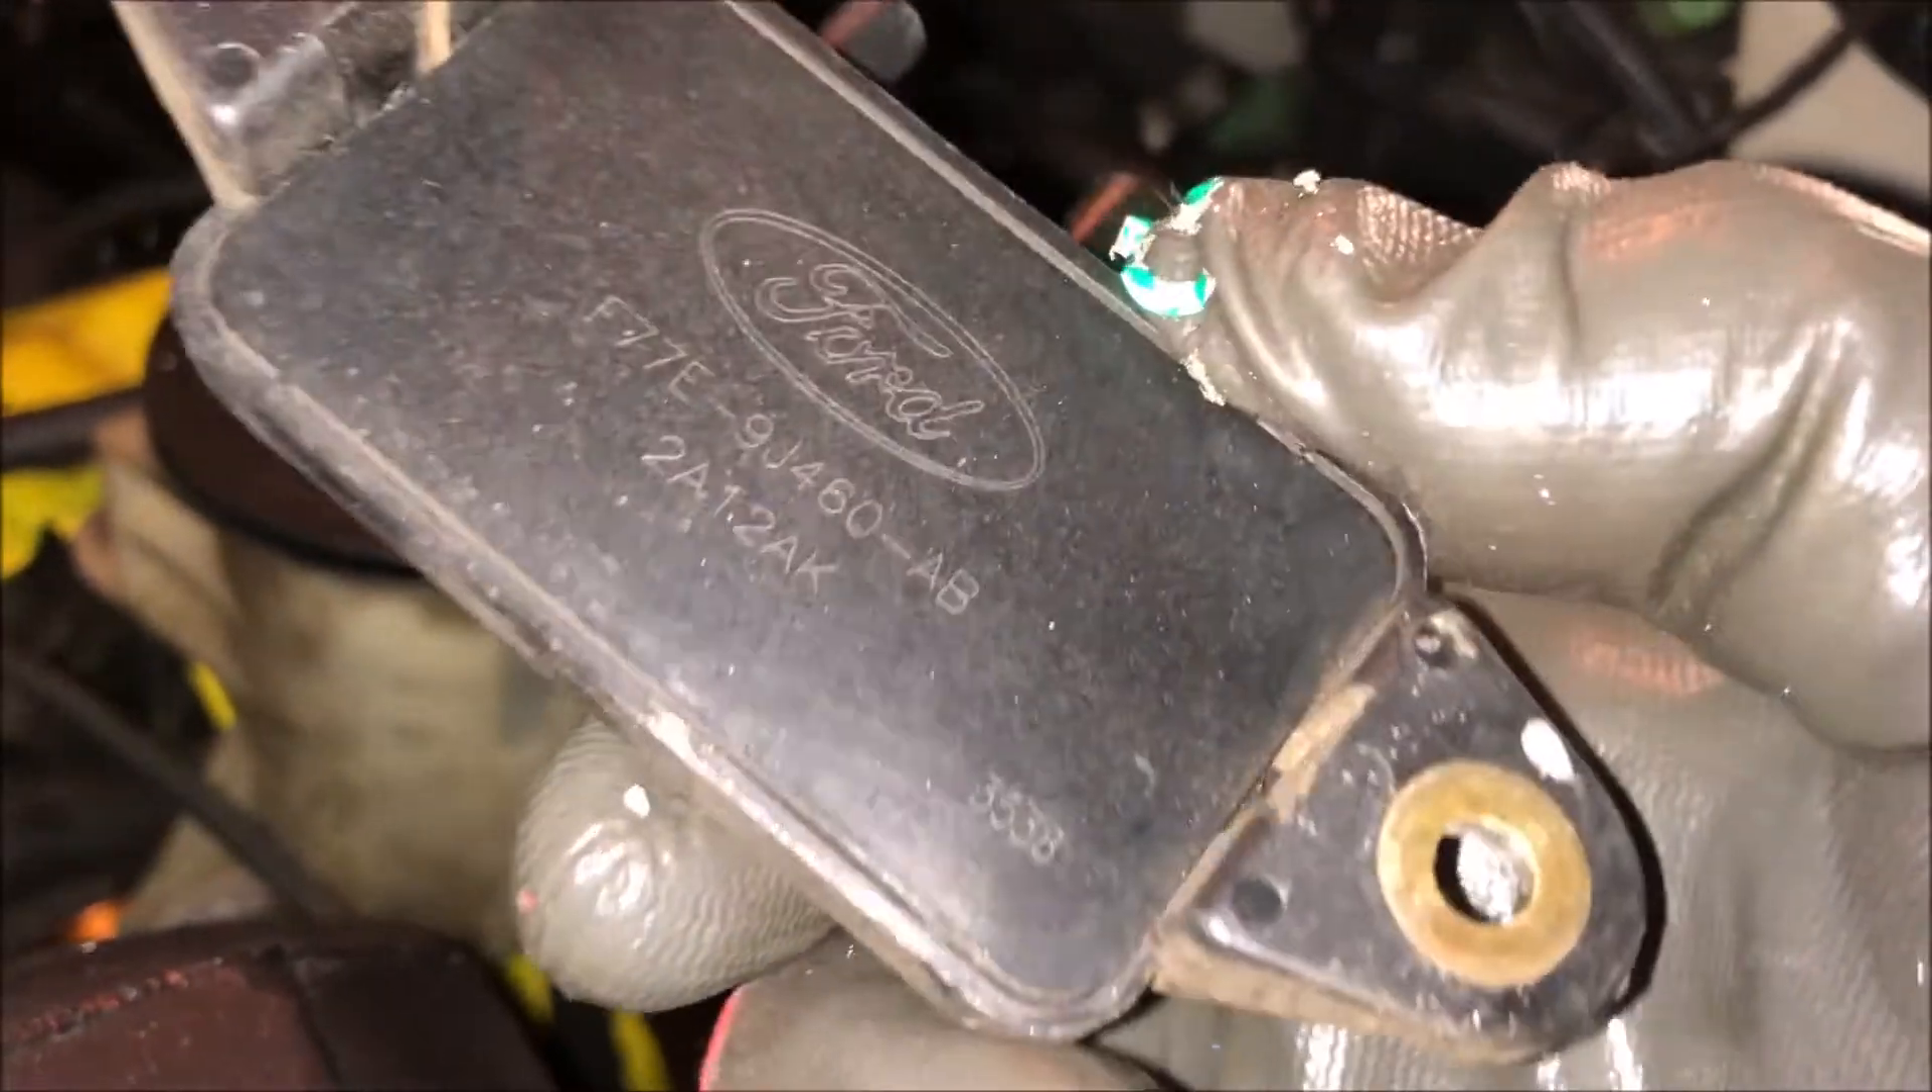I've removed the old DPFE sensor.